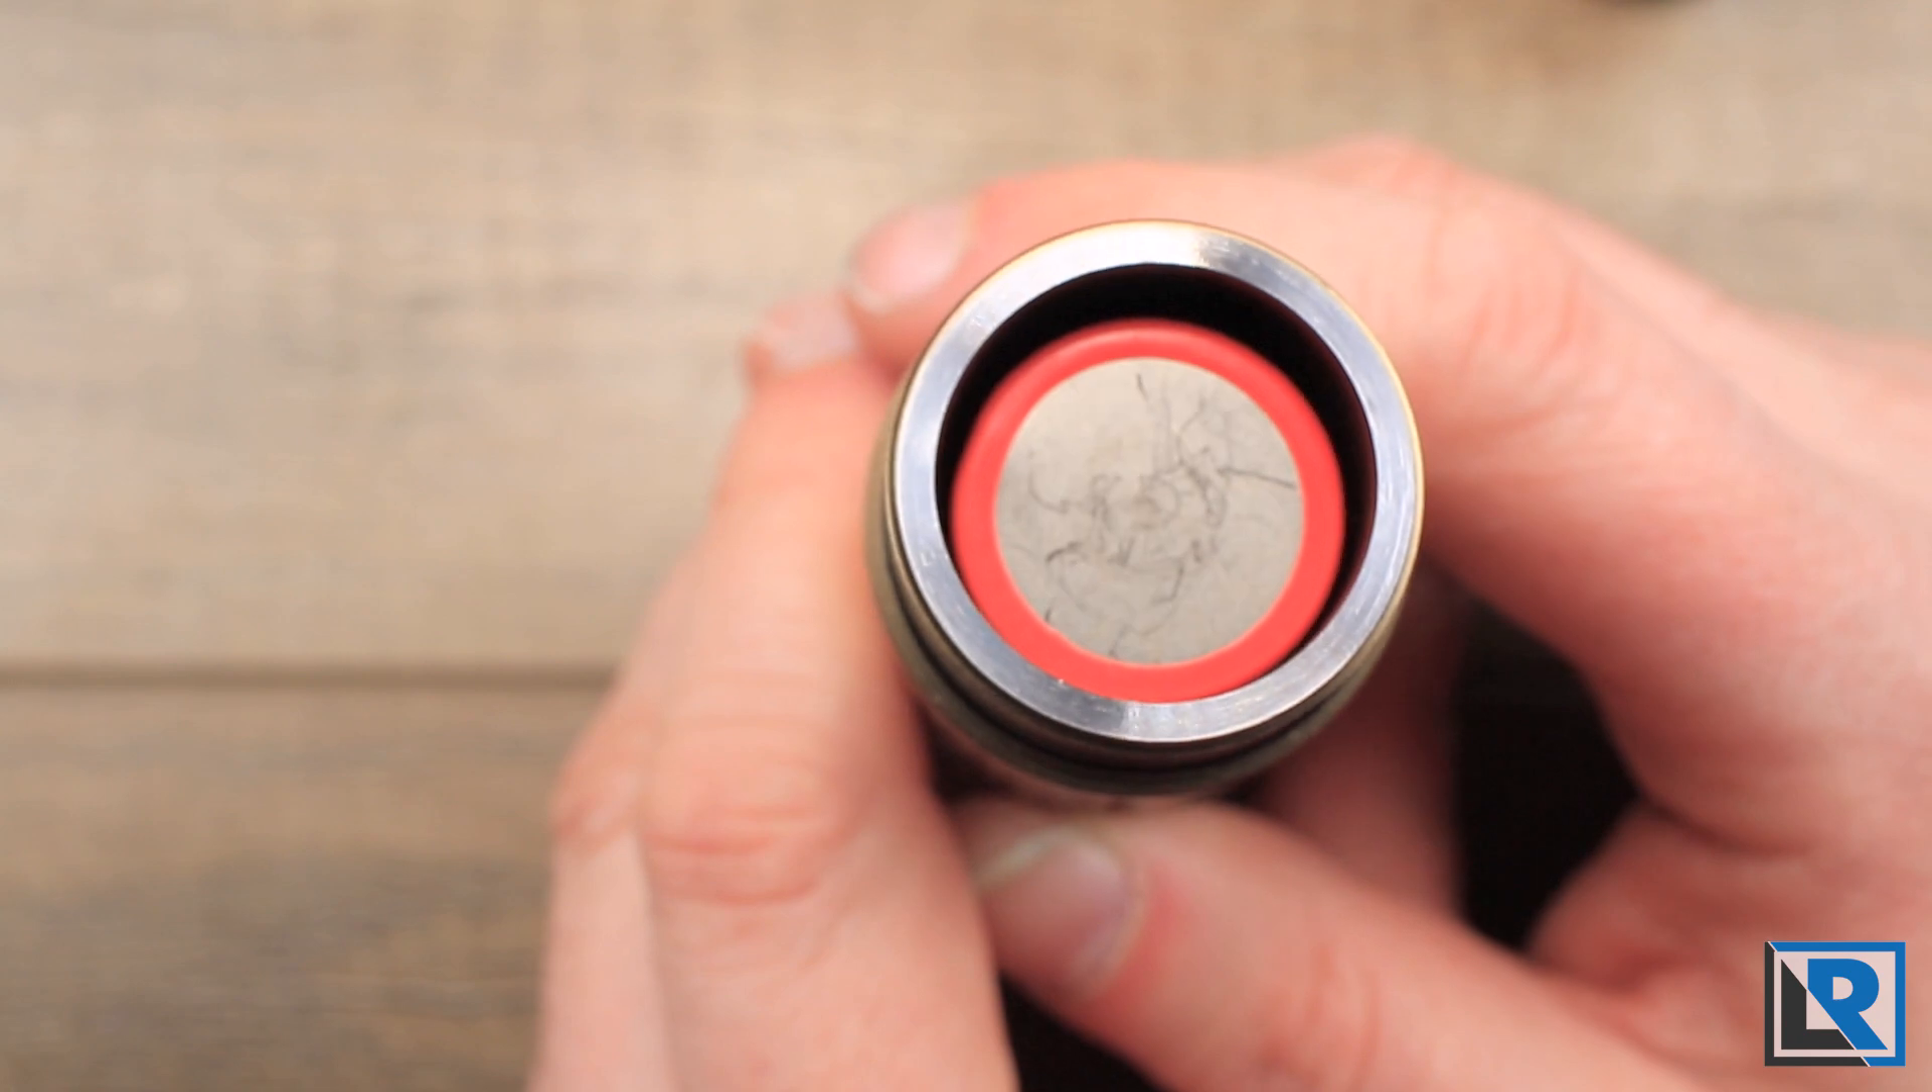You can see I've got a San Yo 2700 in there. It is loose like the 2700 will fit, but it'd be nice to see that fit in there just a little bit tighter.